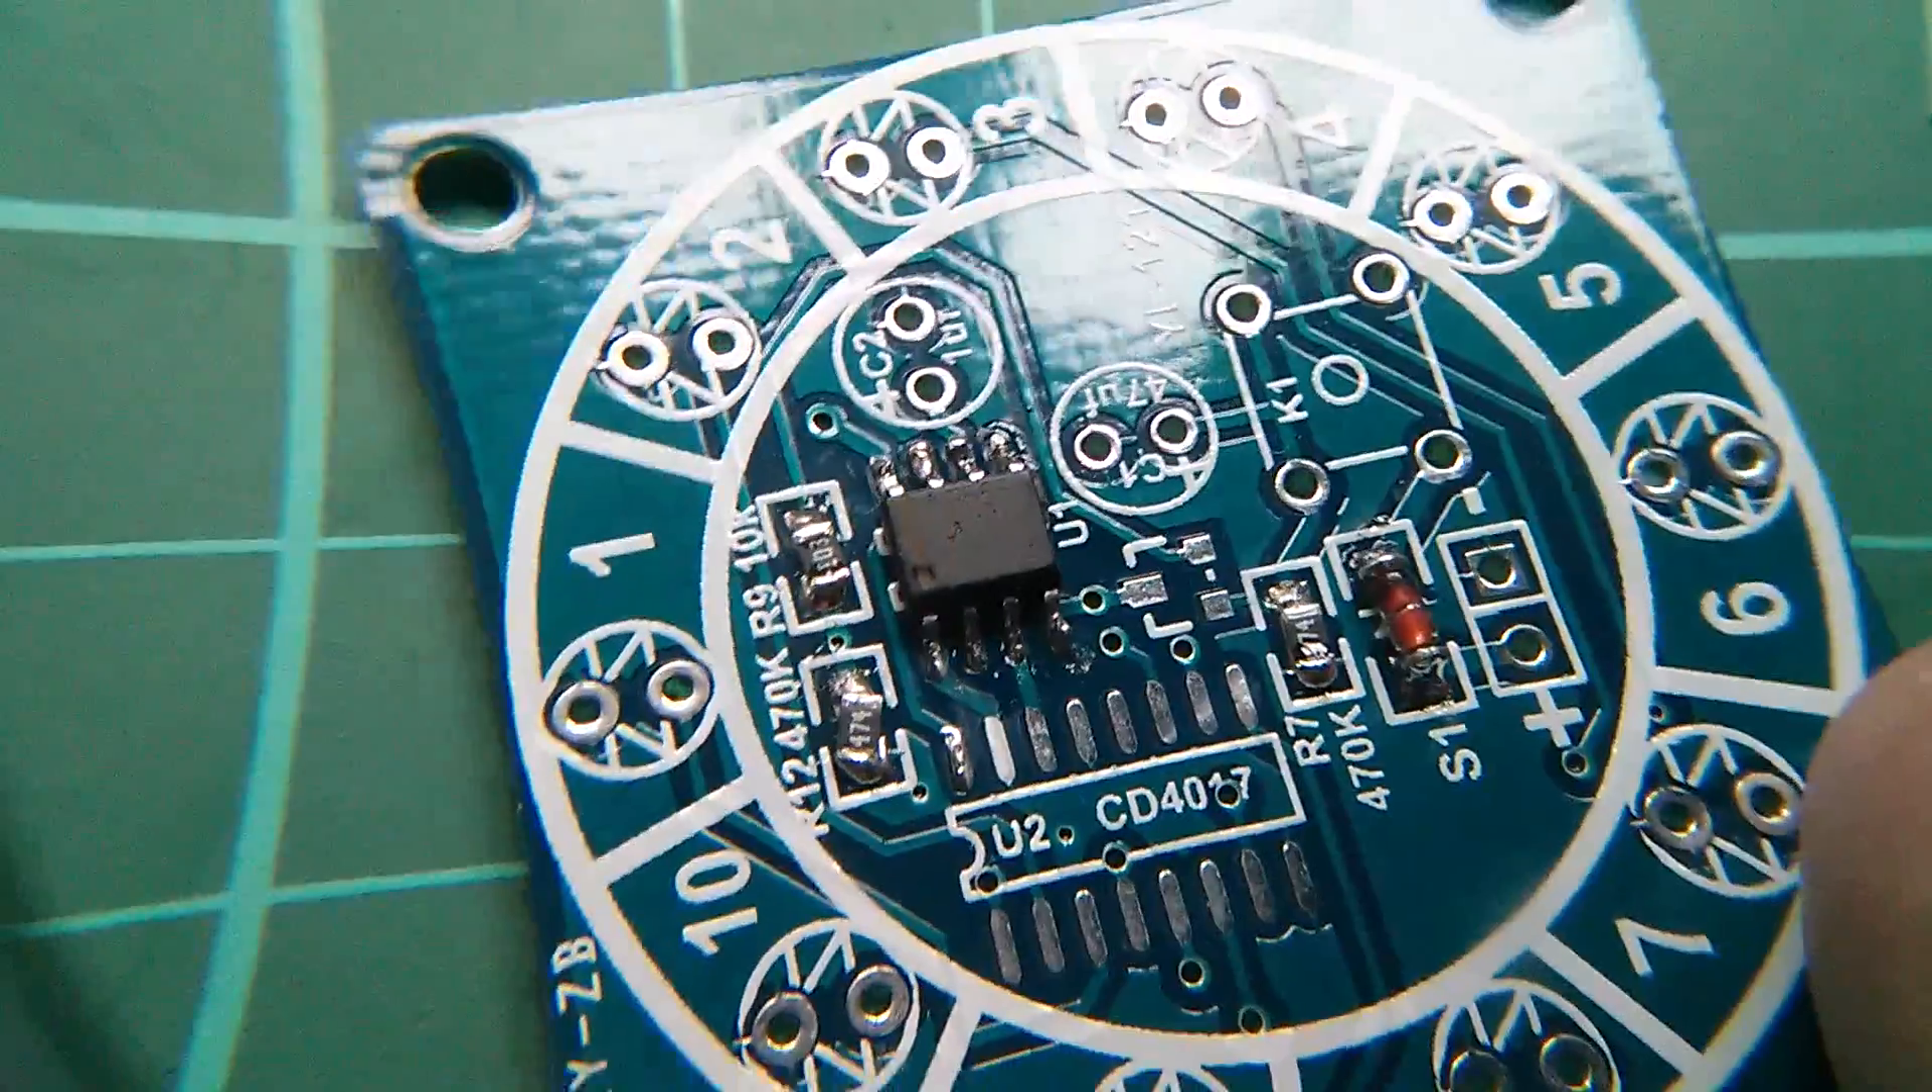But all eight legs are soldered on. And there aren't any sort of solder bridges running between legs.